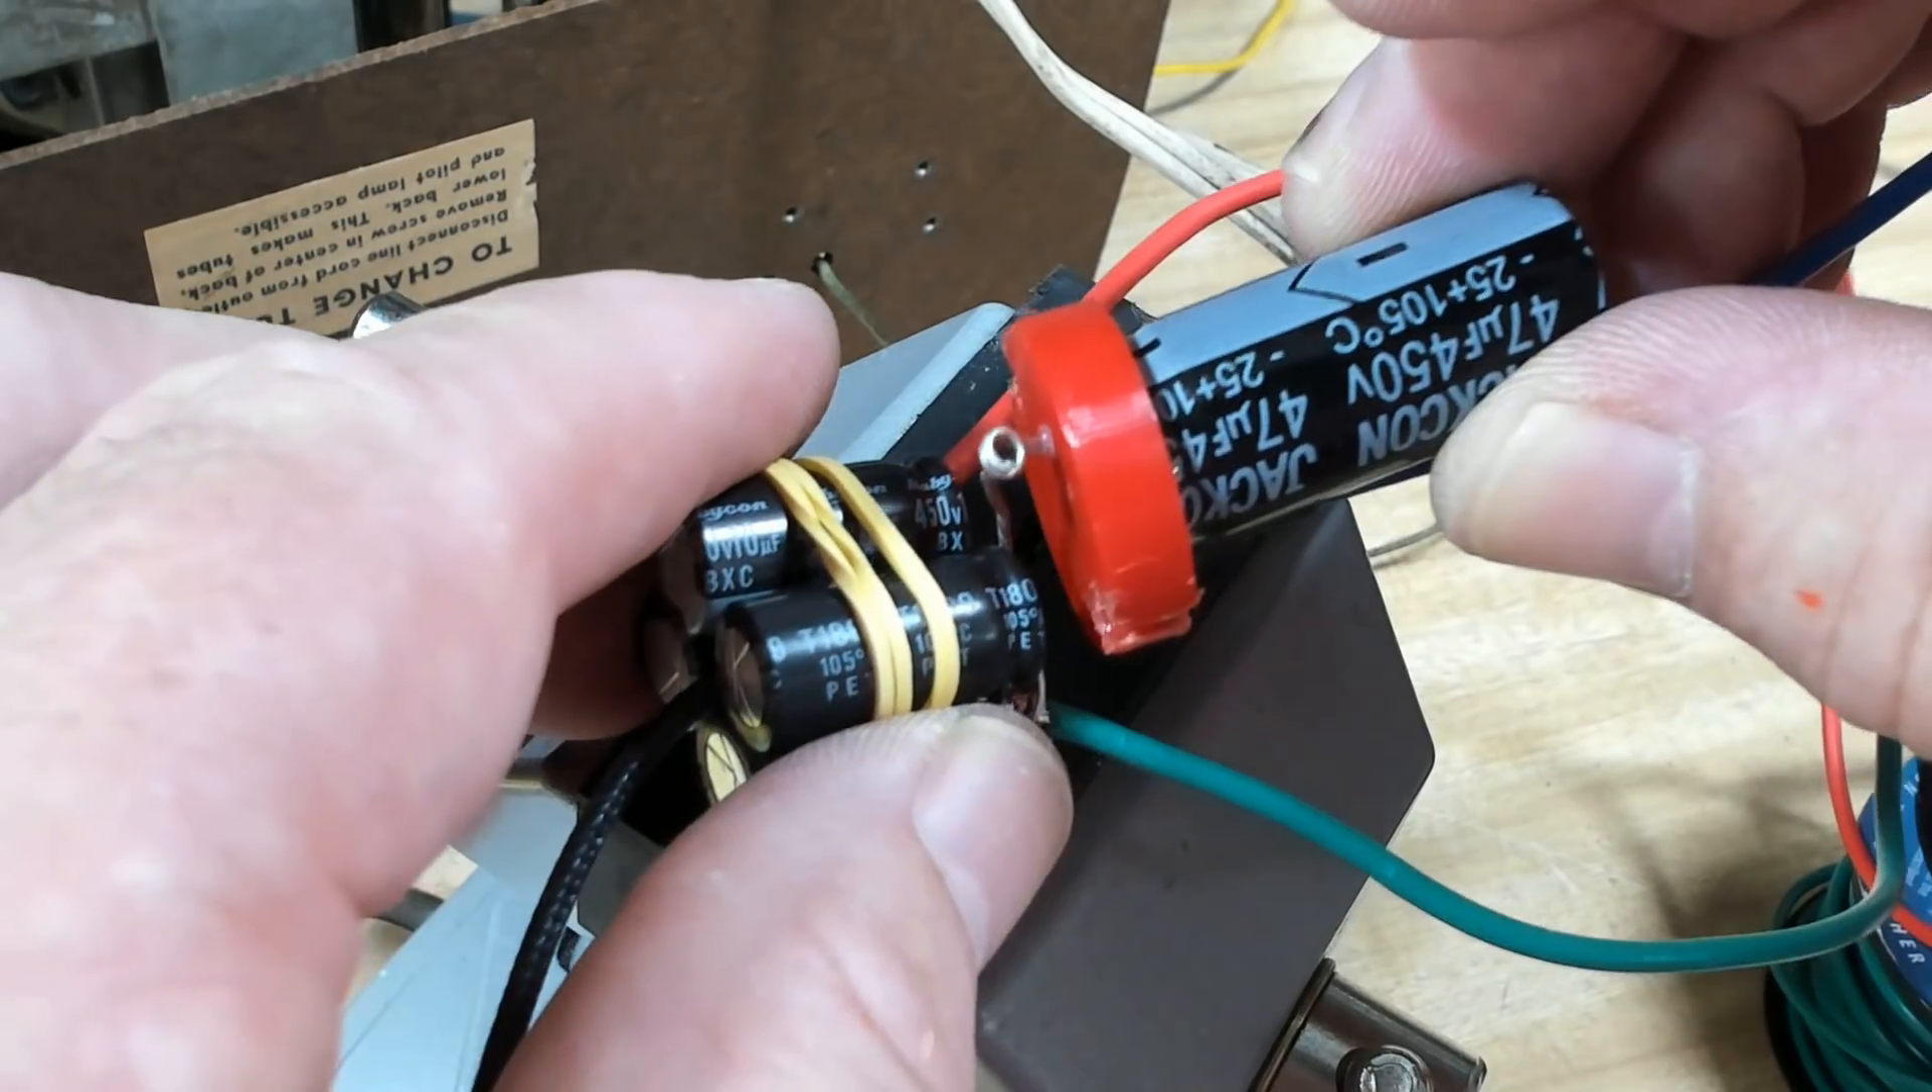Here's the other 47 microfarad capacitor. I've glued it onto a little plastic disc here as an insulator.